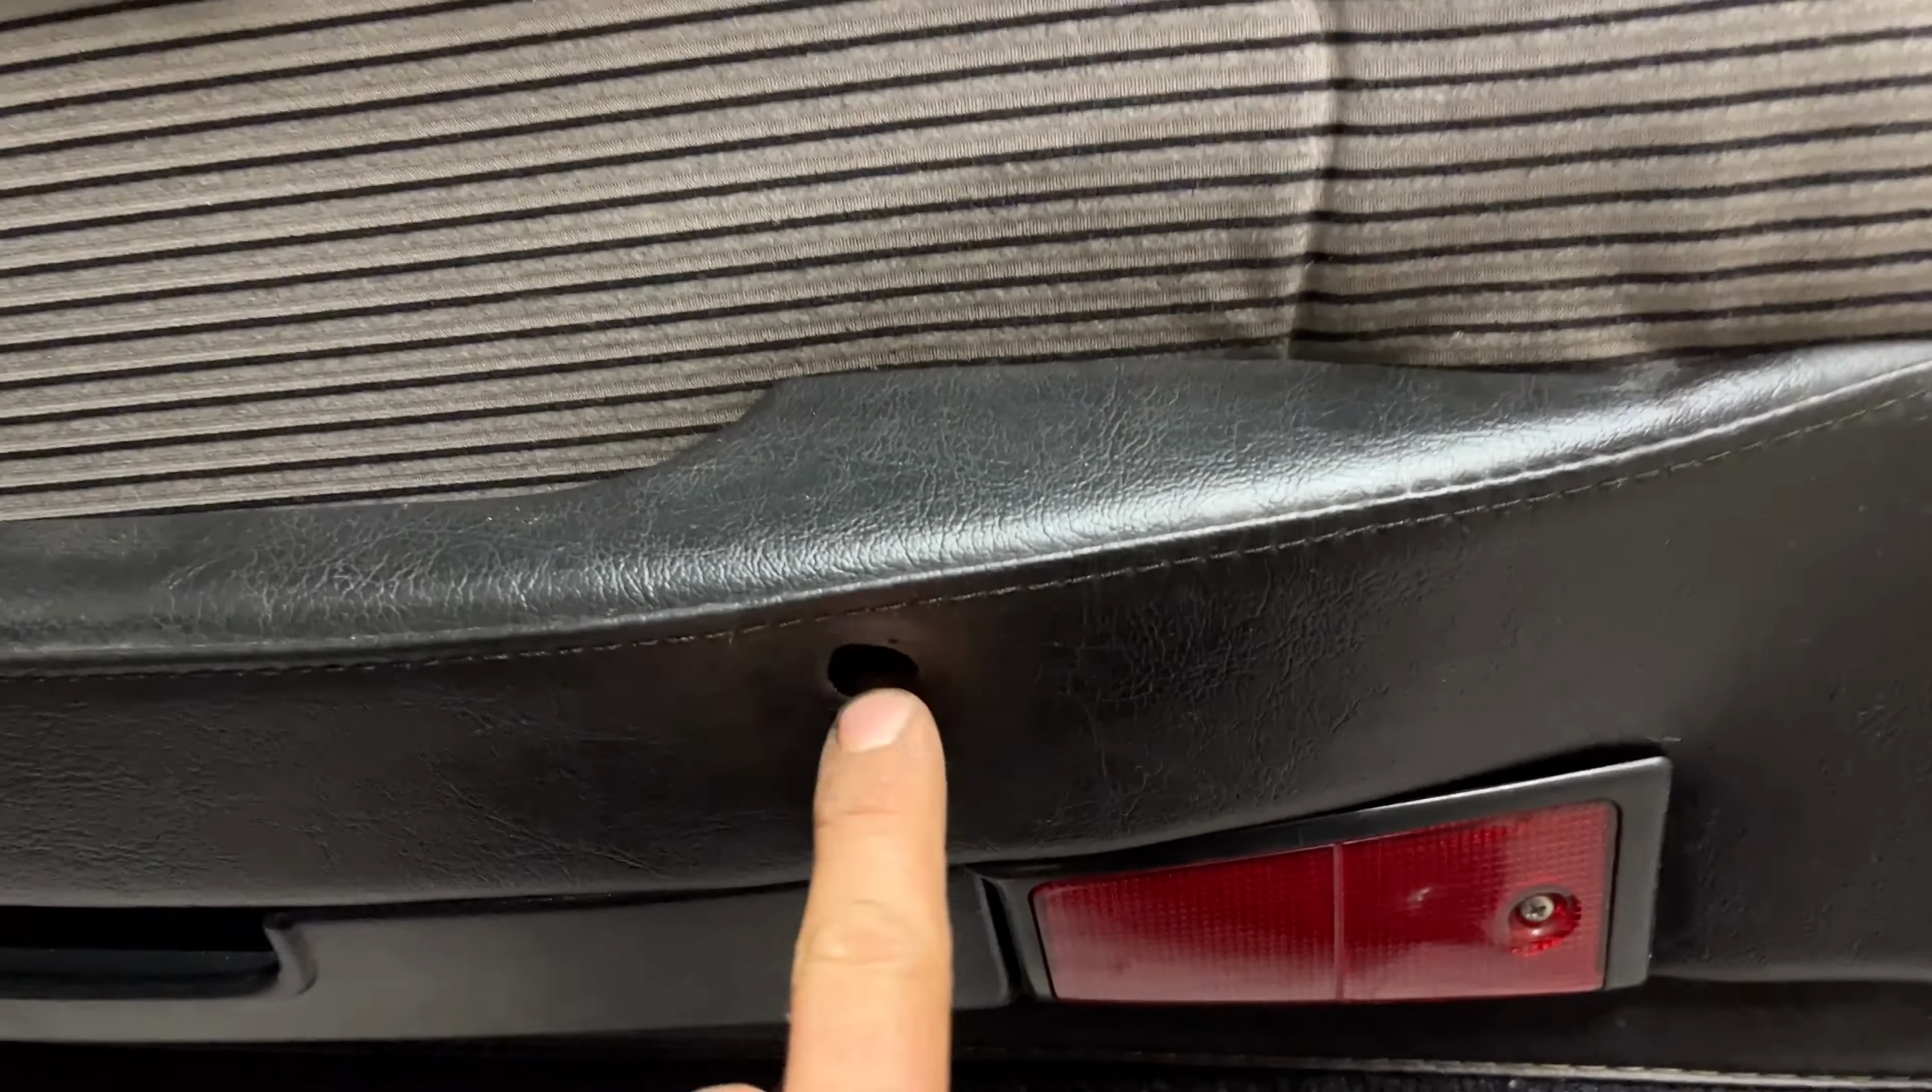Tu jeszcze brakuje nam tylko takich zaślepeczek.